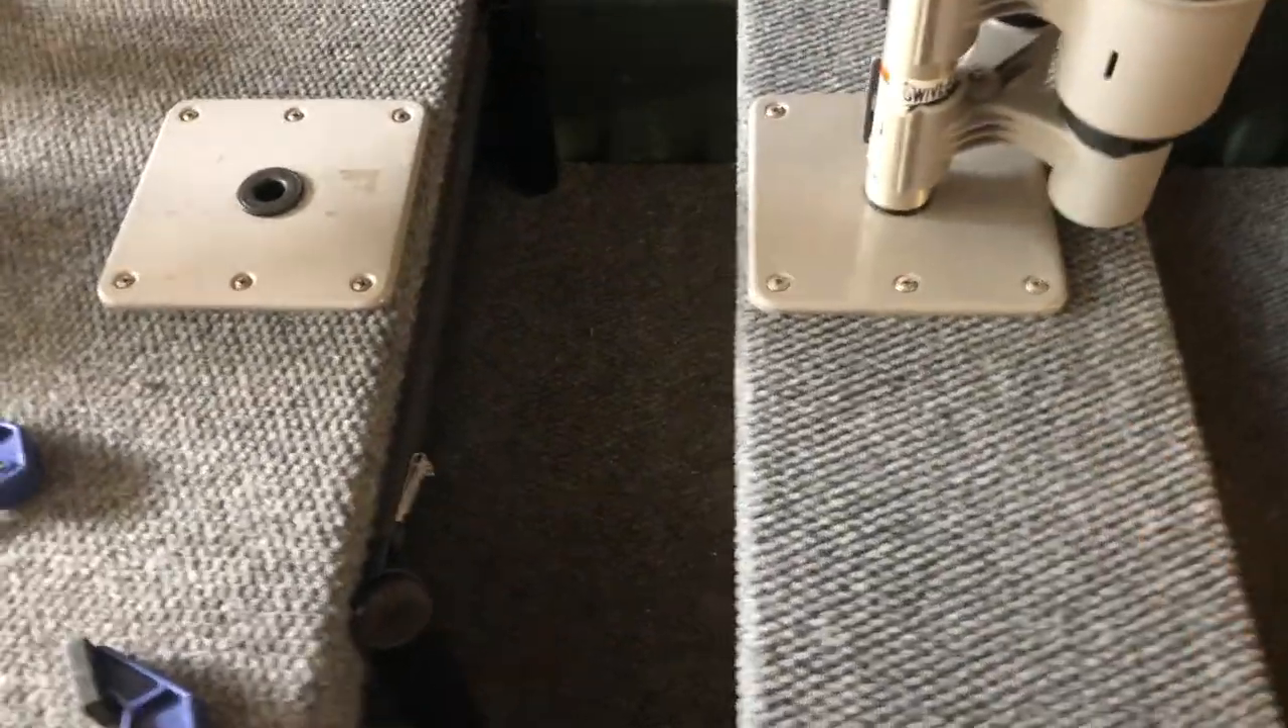All right we got the seat pedestal base on the extension and it is working good.